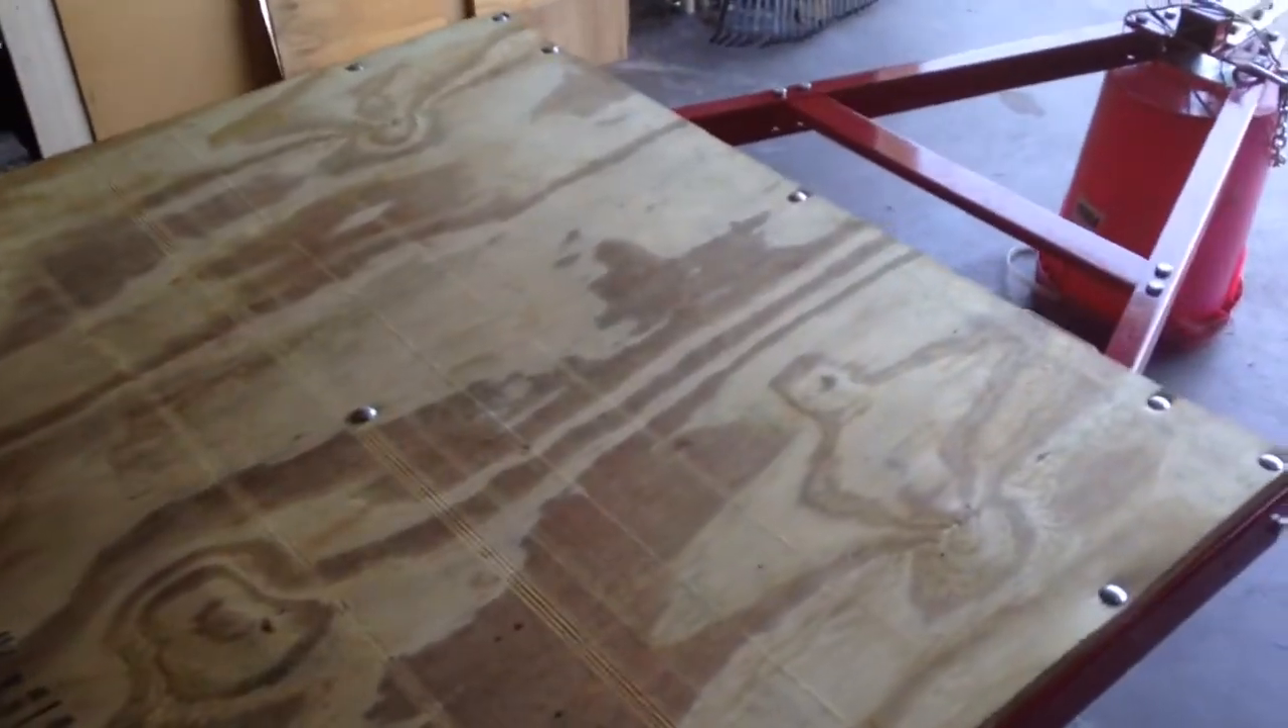We've got plywood drilled mounted there's 21 carriage bolts that I used nine interior and 12 on the exterior.